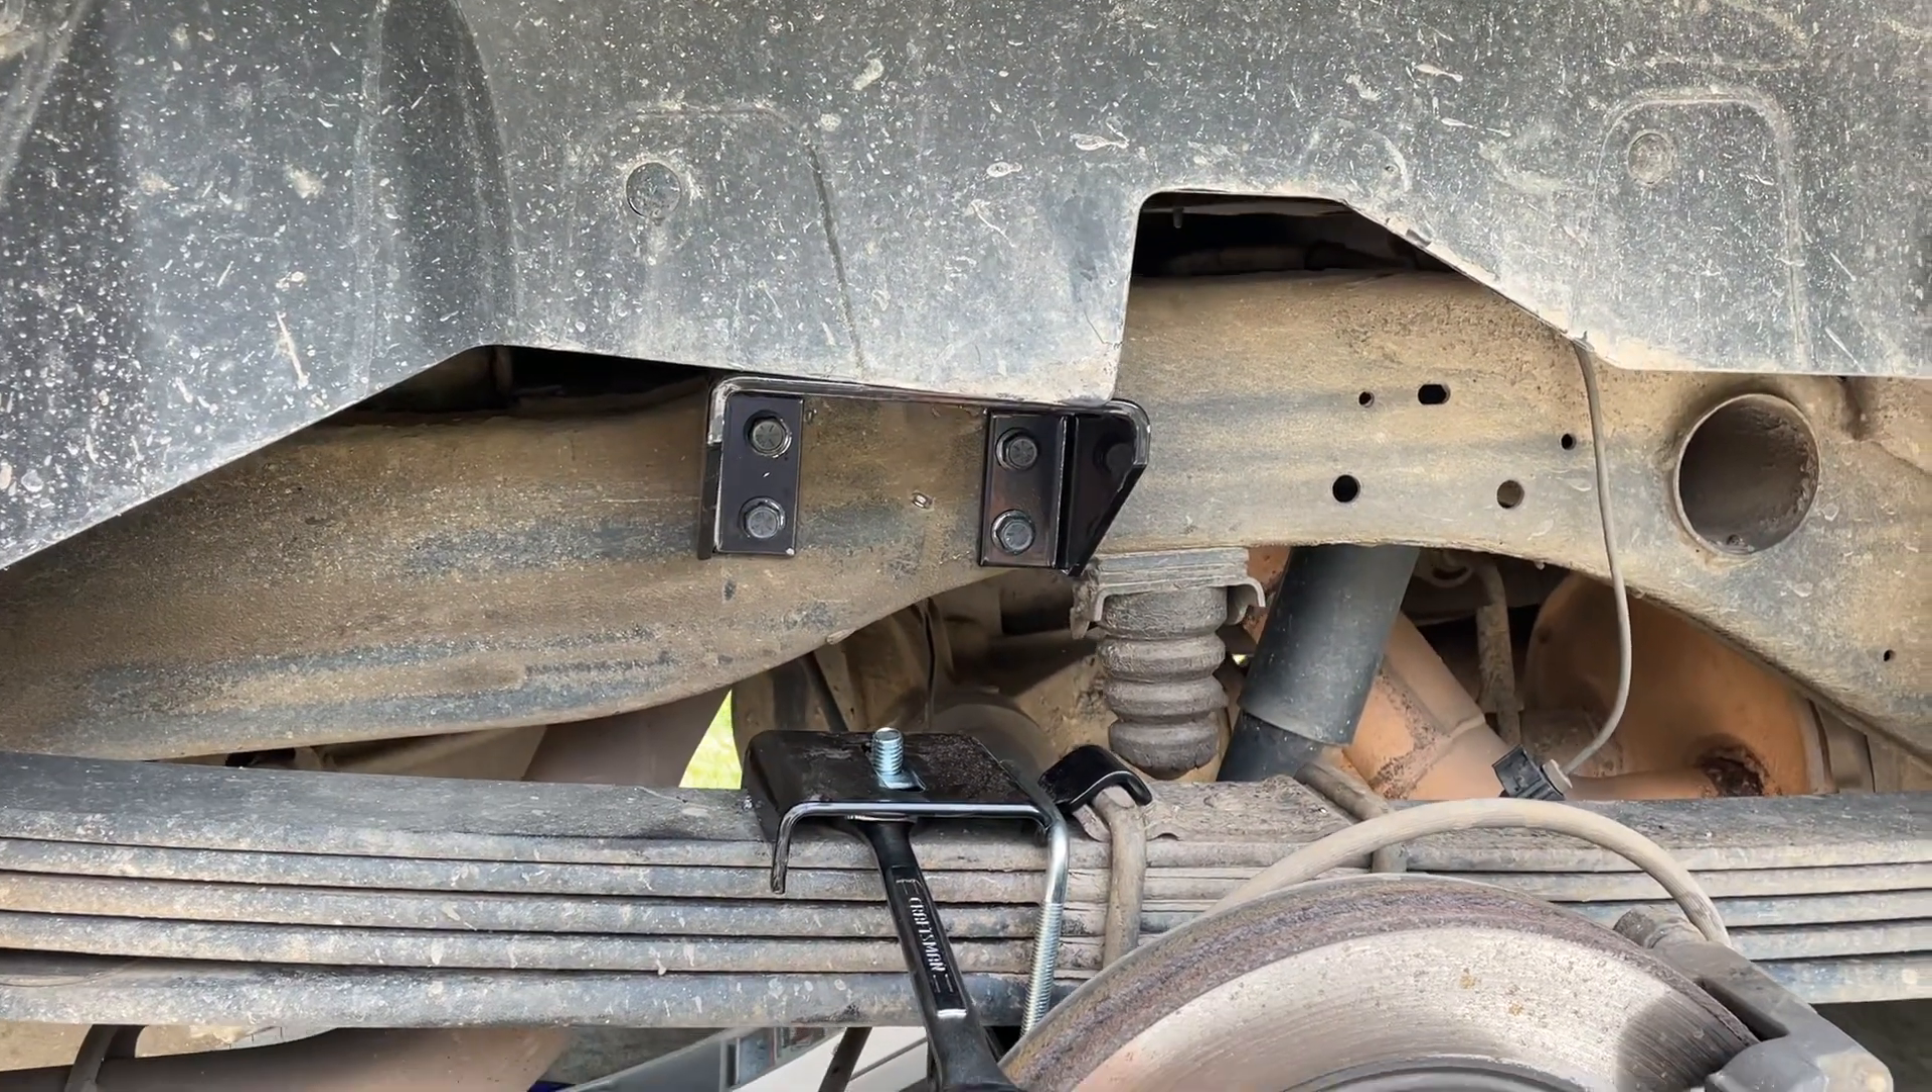Everything is lining up perfectly so as you can see here i've already got the upper bracket mounted and the lower bracket mounted on the driver's side.